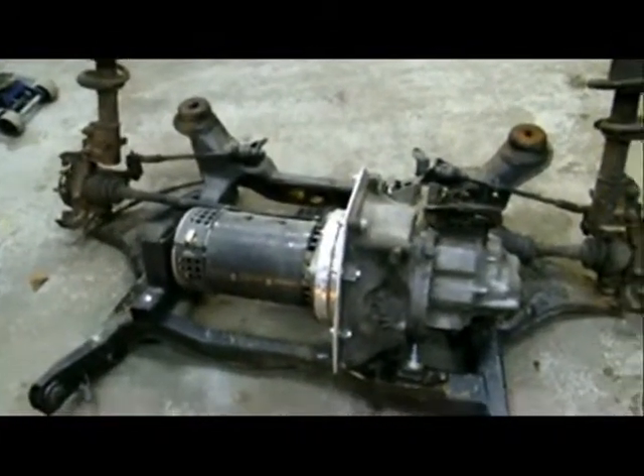So, right now, I'm just pulled the cradle out of the electric car.